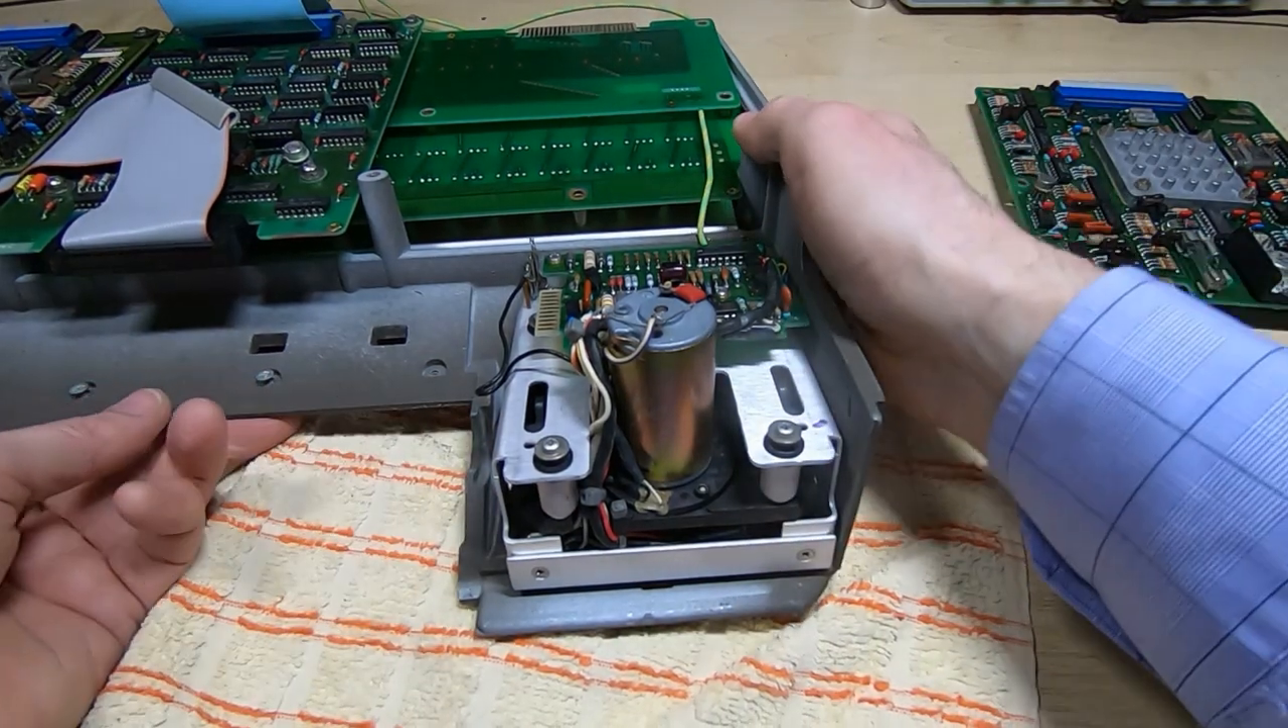That's the tape drive mechanism refitted.